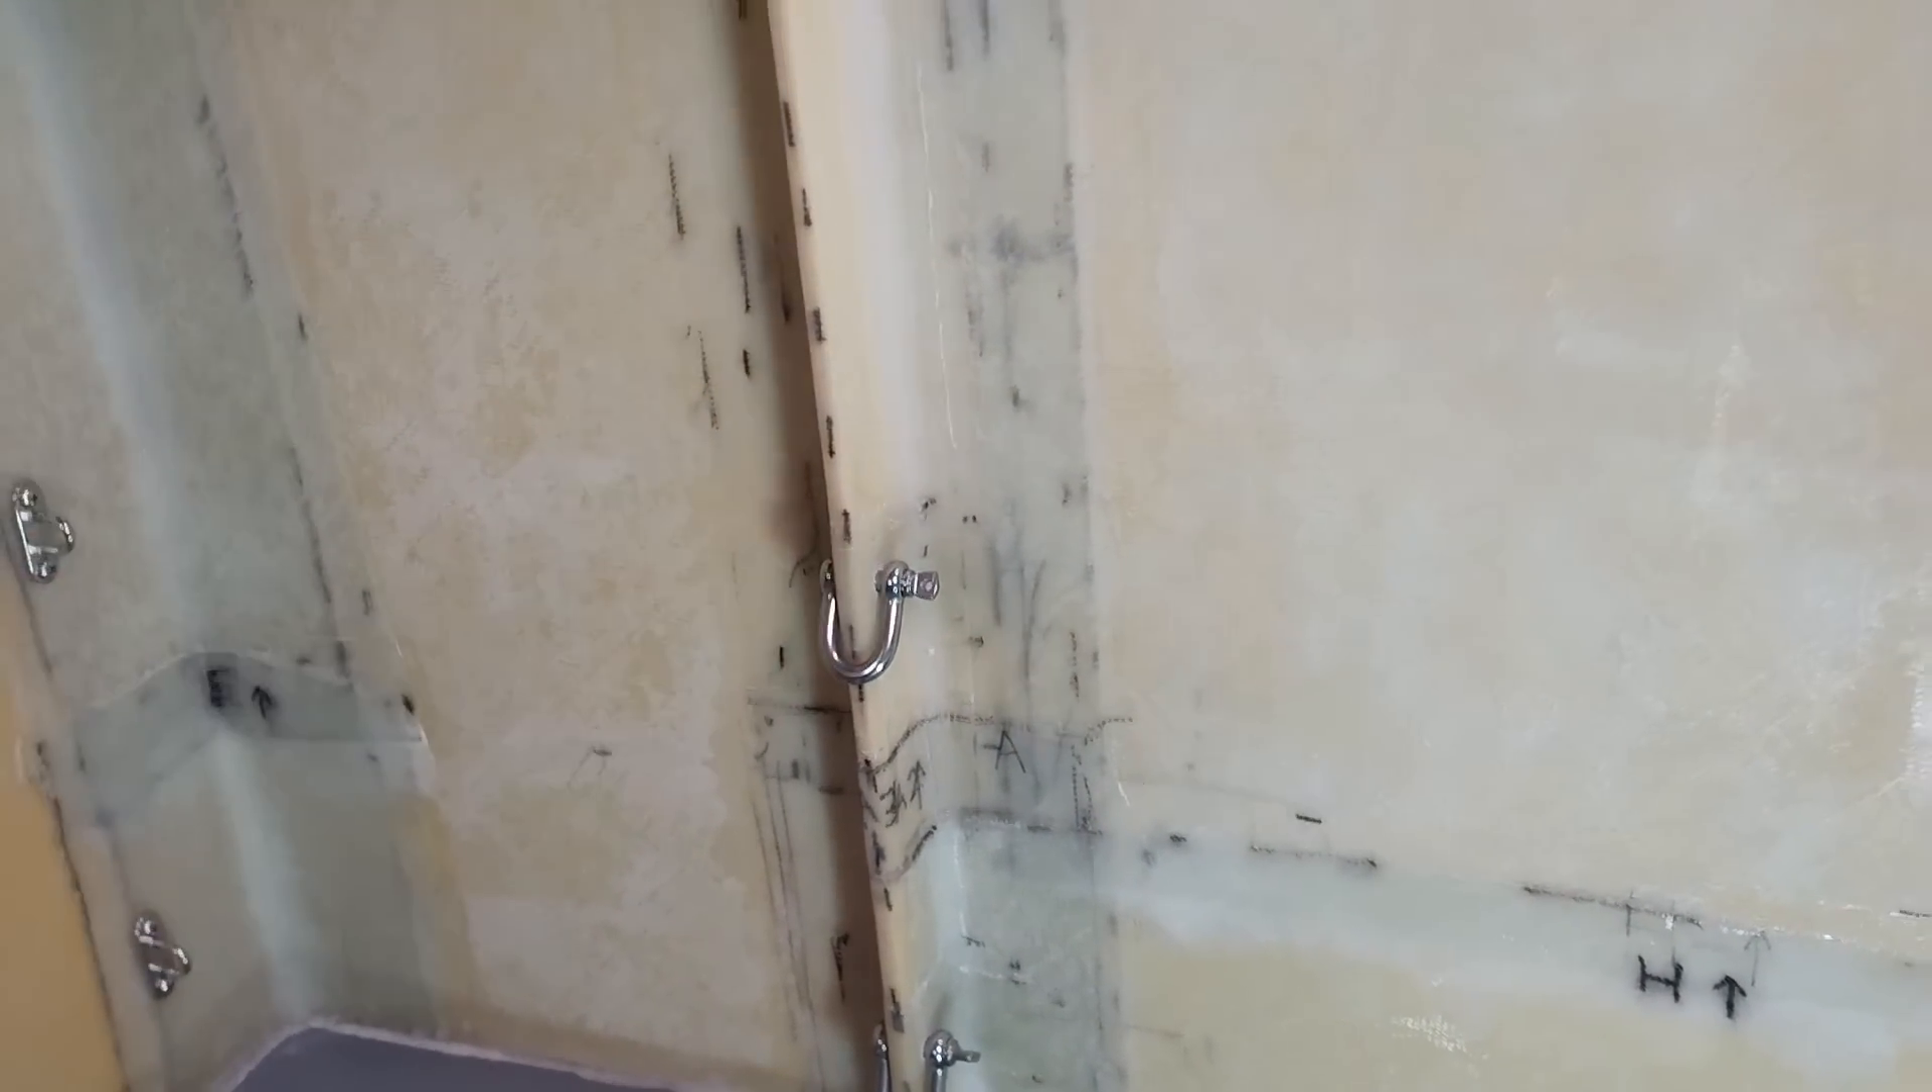I've dry-fit all the stainless here so you can get an idea of what the pad eyes will look like in here.